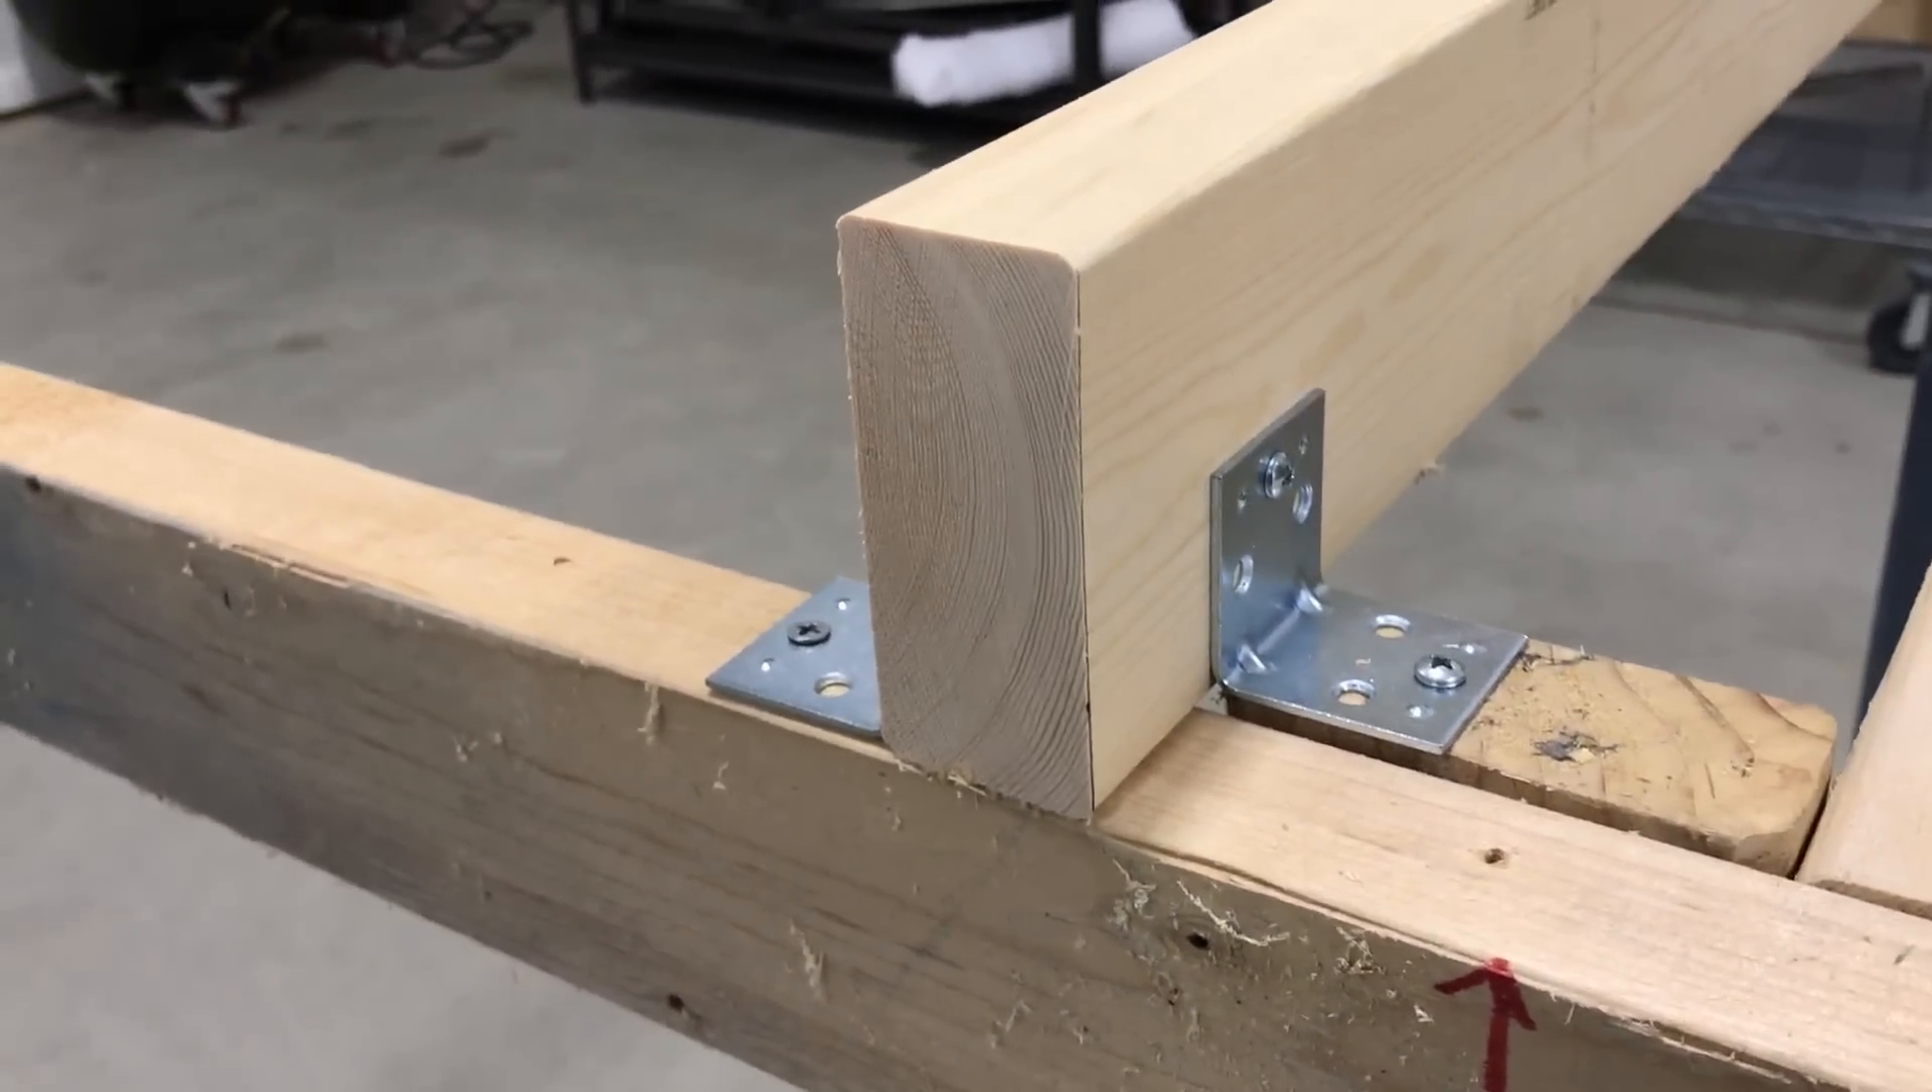I have little metal brackets holding the other two-by-fours here.